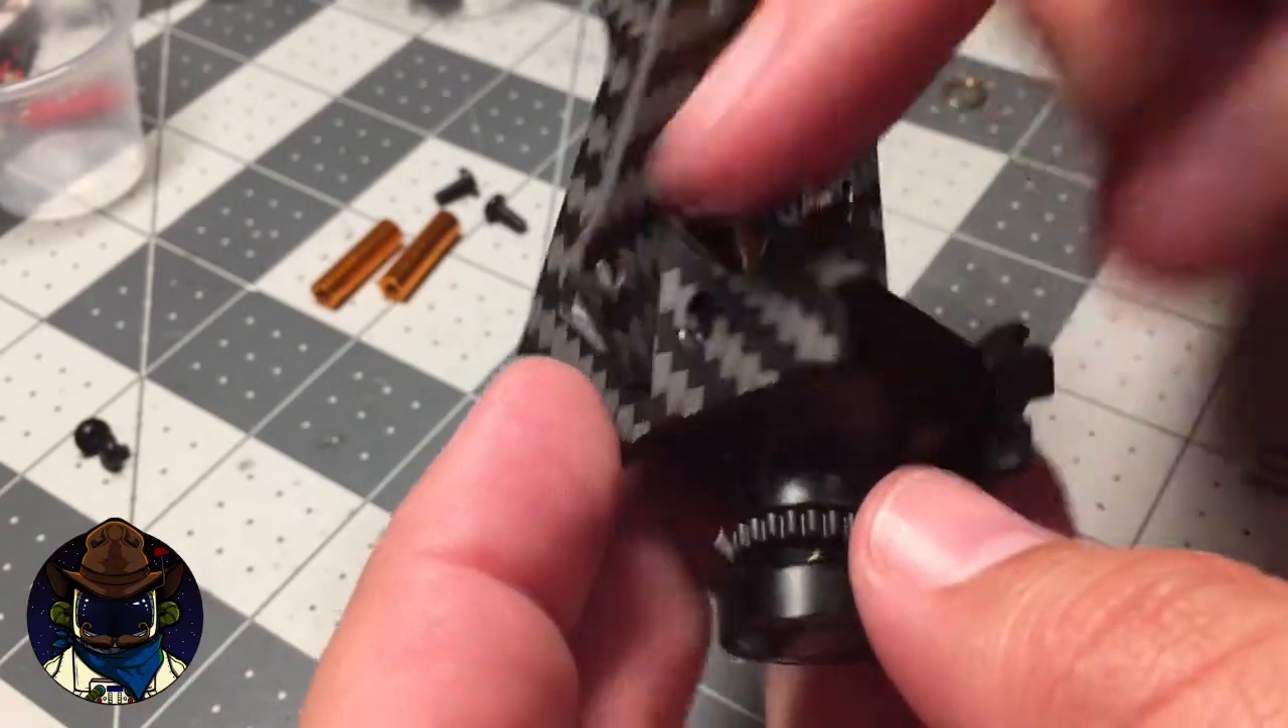Now, we didn't install these standoffs and that's for a reason.